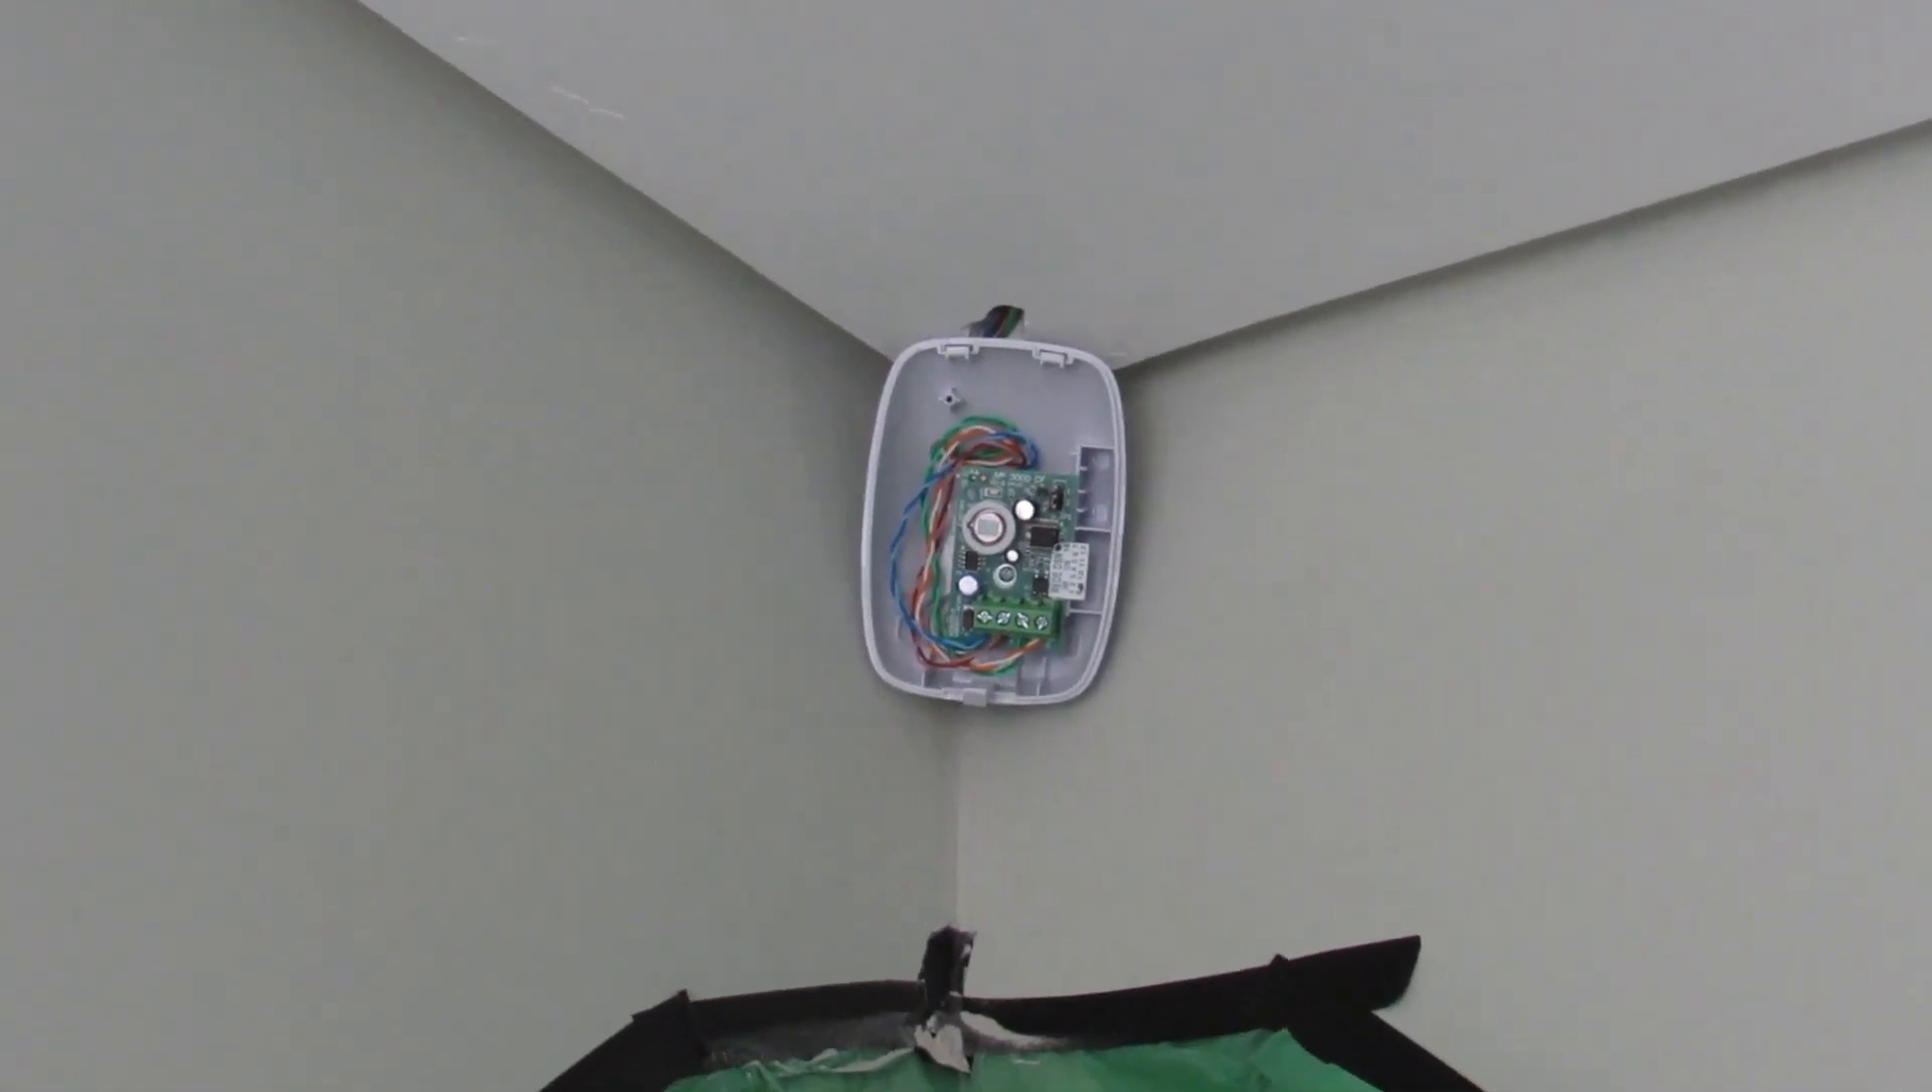Então pronto, o sensor já tá ali, né?